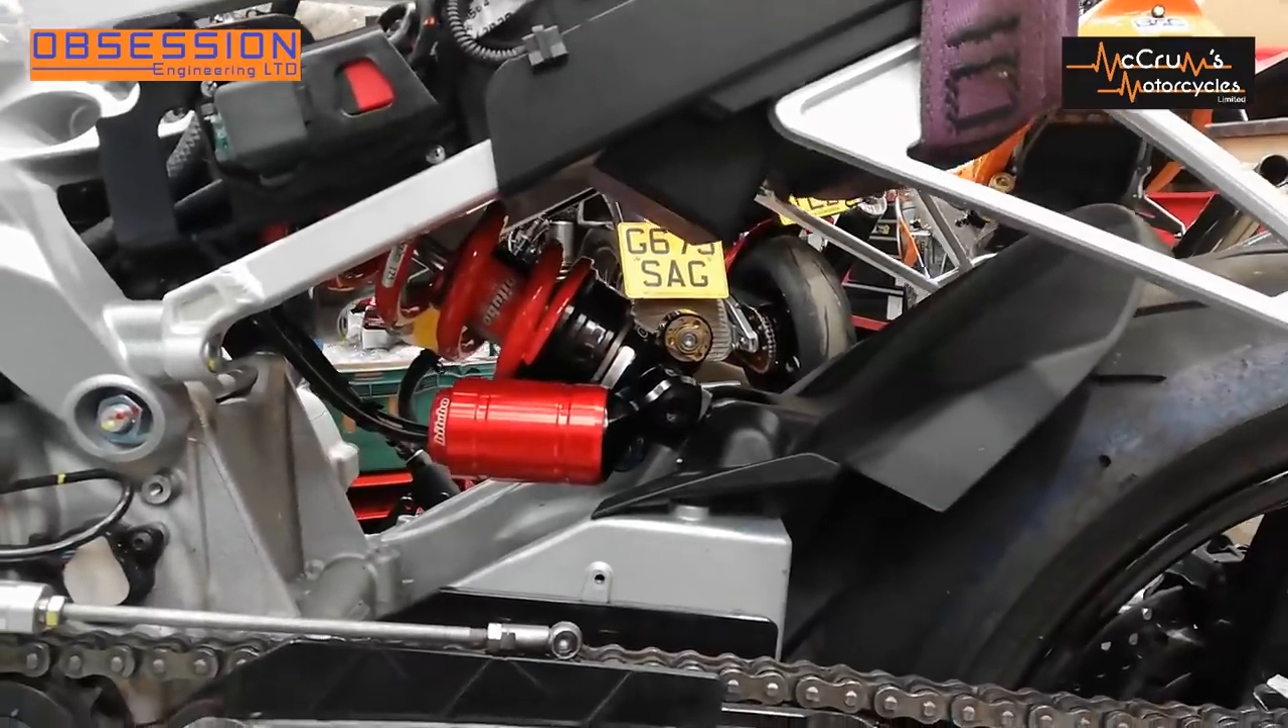I have refitted the rear hugger.